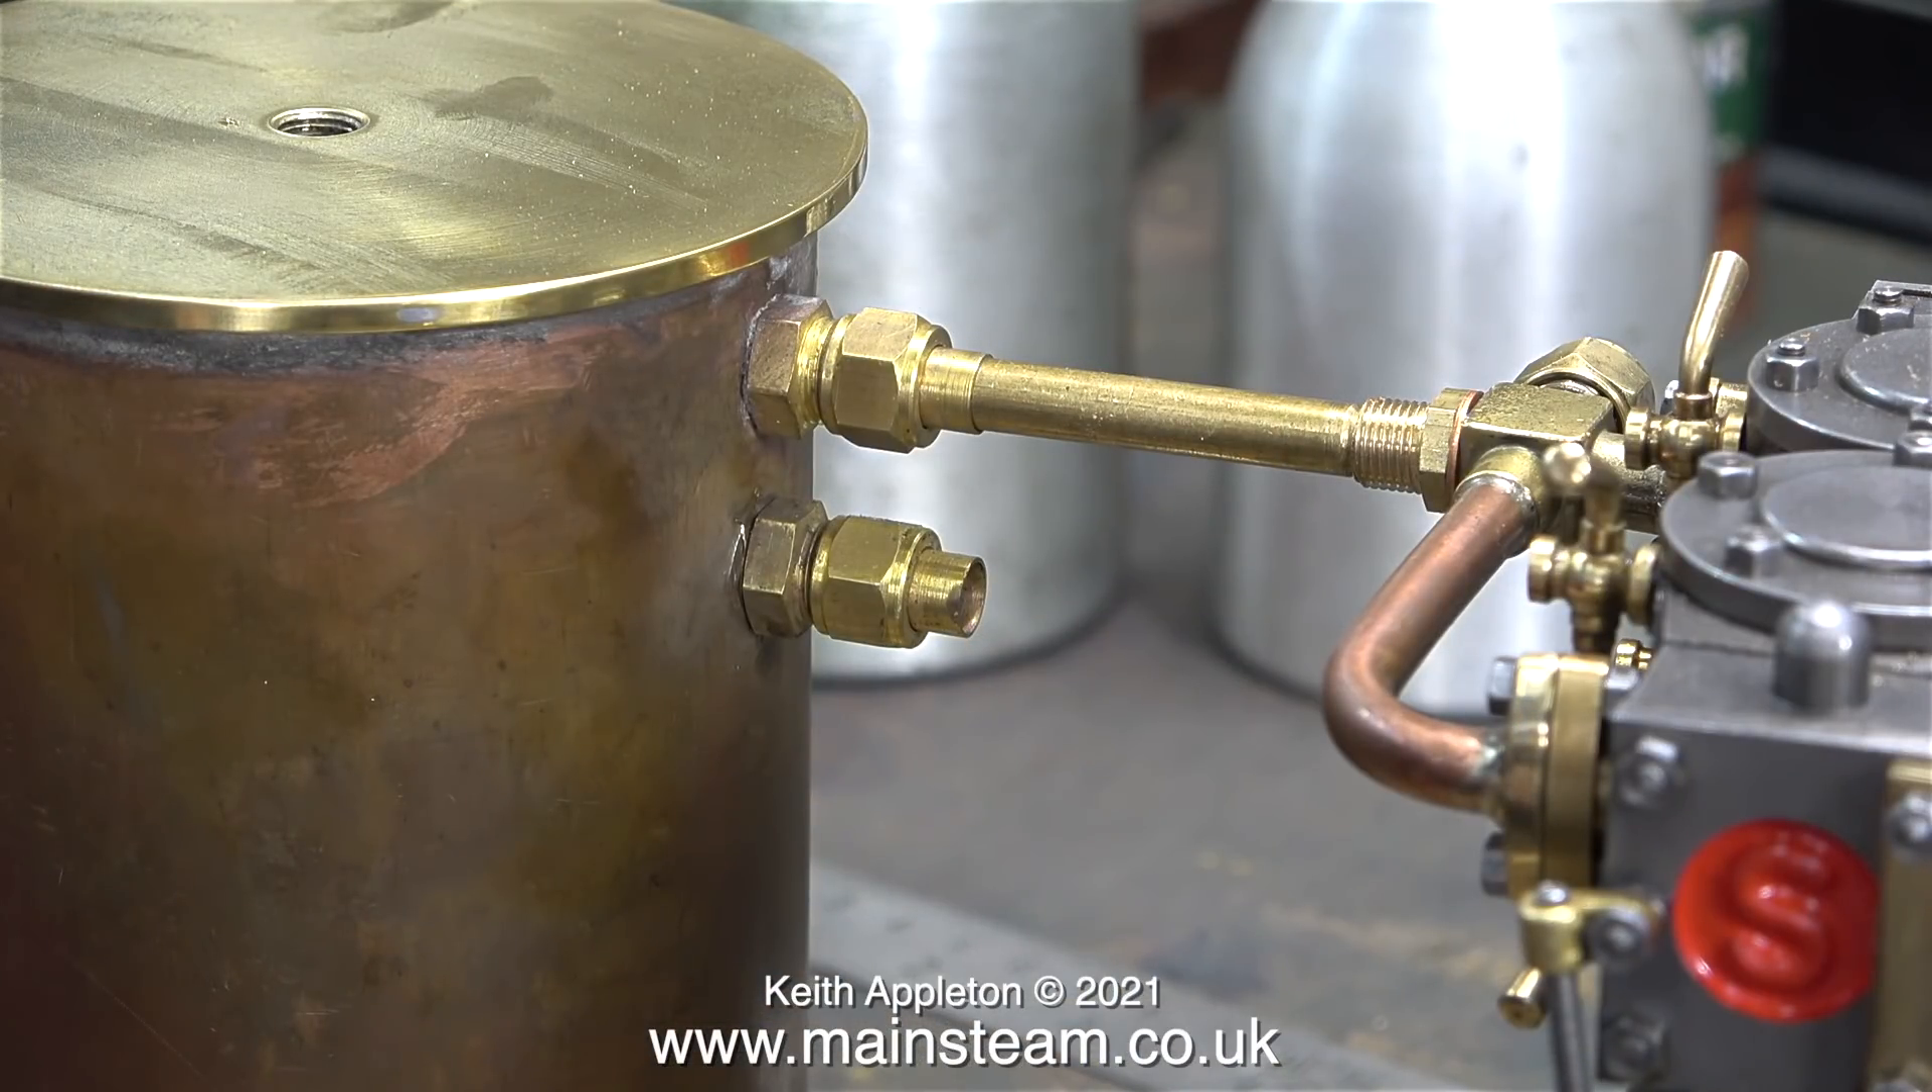And now the piping lines up perfectly with the condenser oil trap.